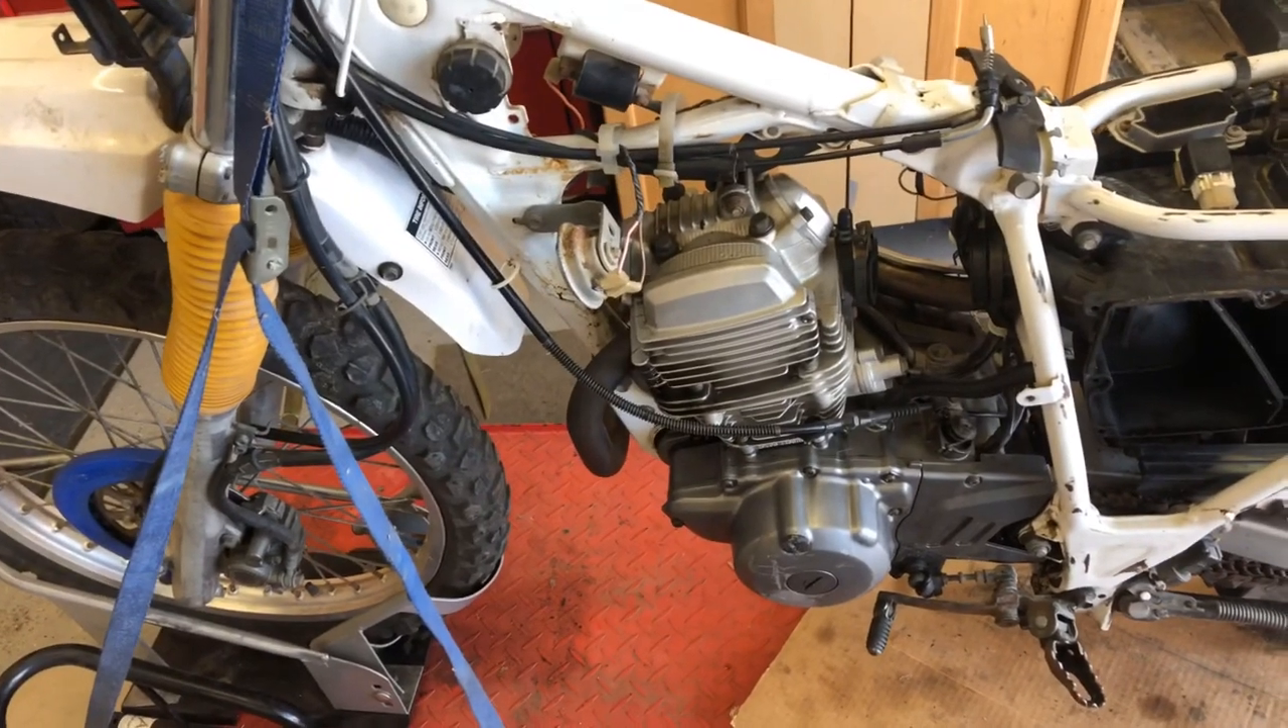He's already started taking it apart so we already had the carburetor out the tank and seat and all this is off already.